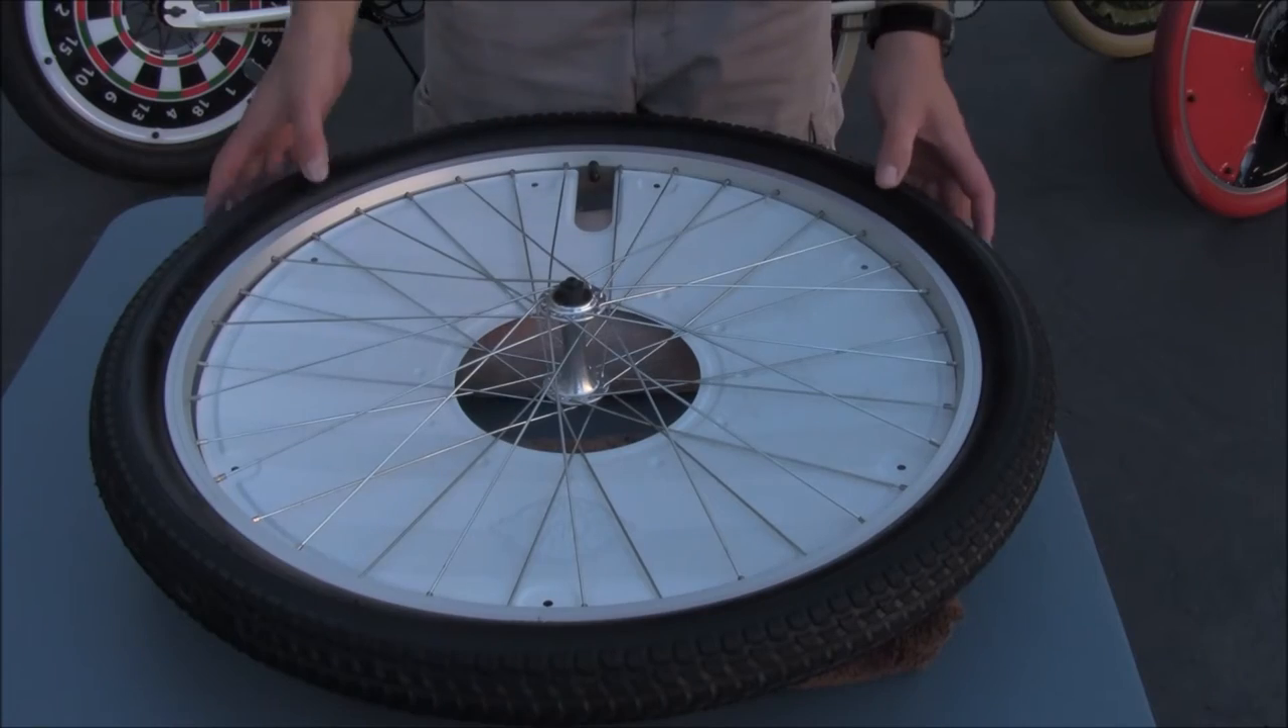Next we take our wheel, place it over the disc and as you can see I've got the cutout here for the valve stem and the valve stem centered in the cutout.